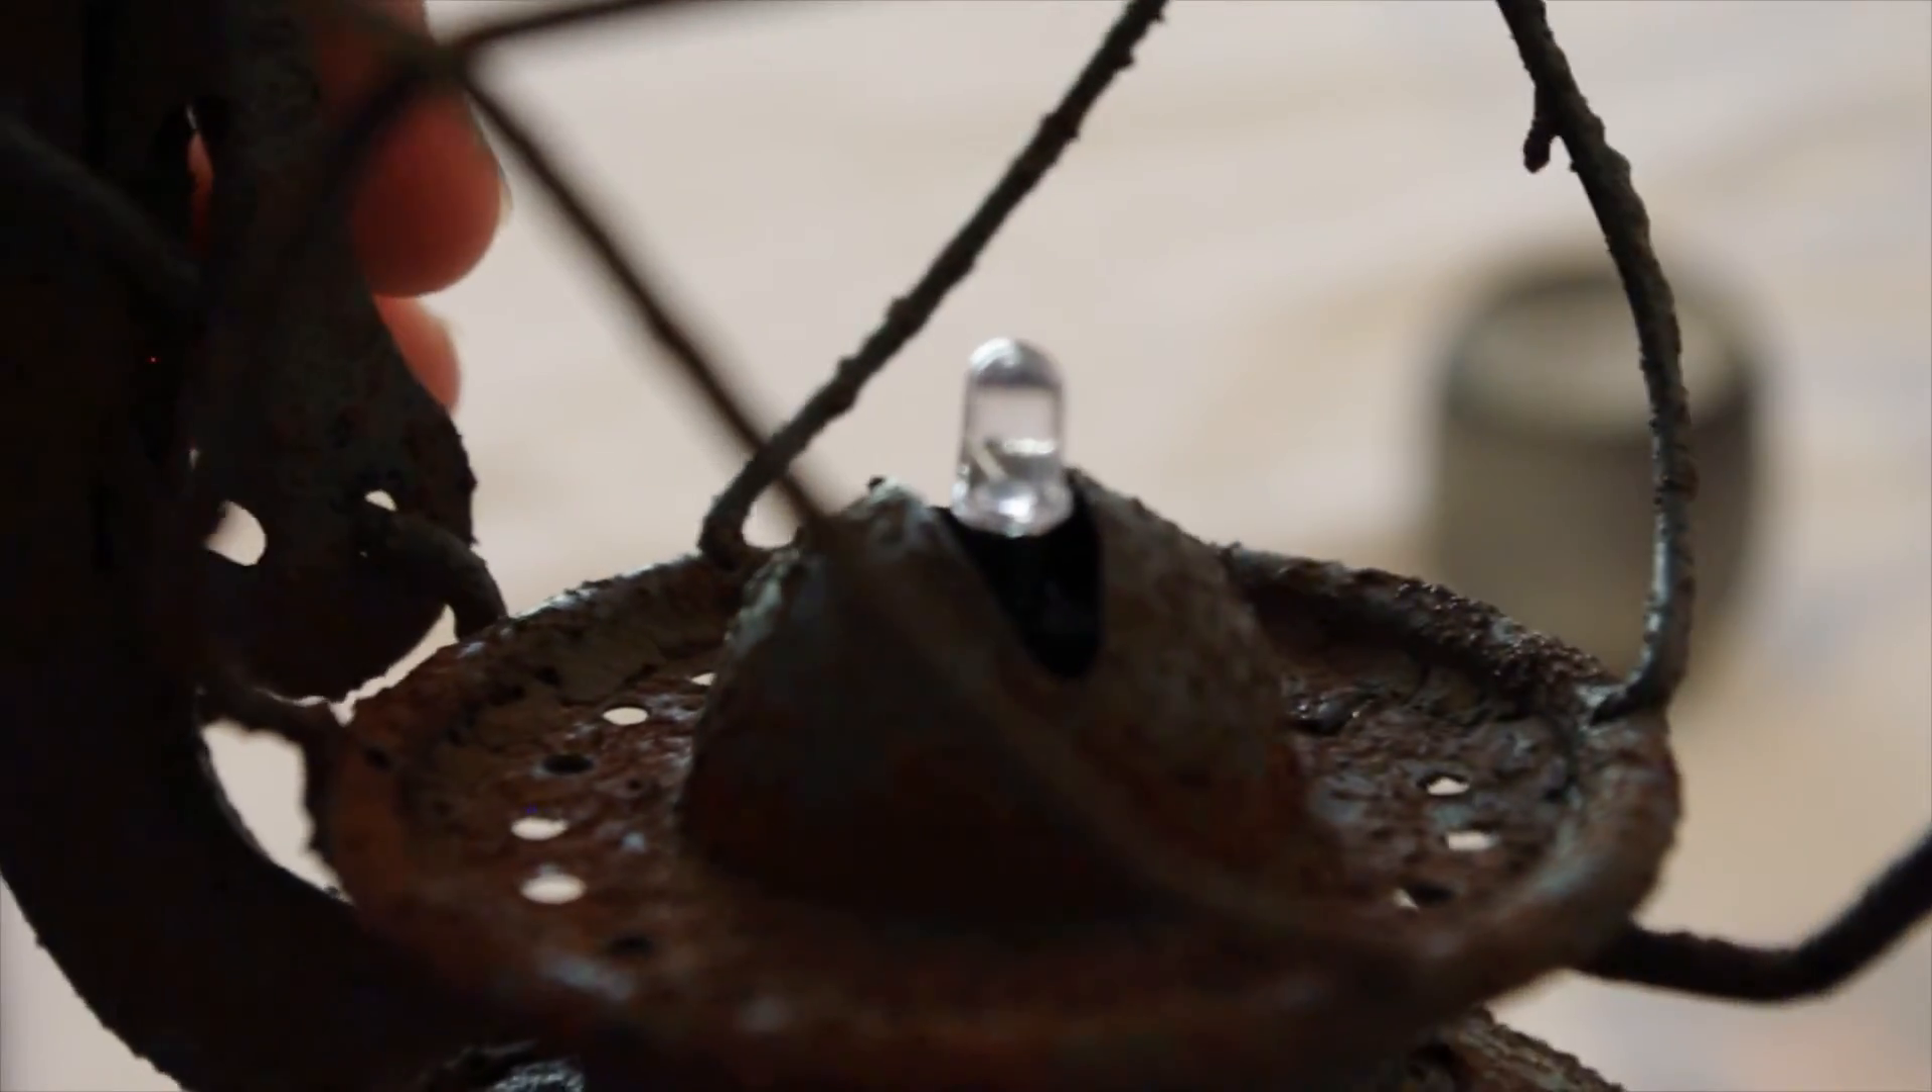Now you can see that the LEDs stick up there through the slot where the wick would go.